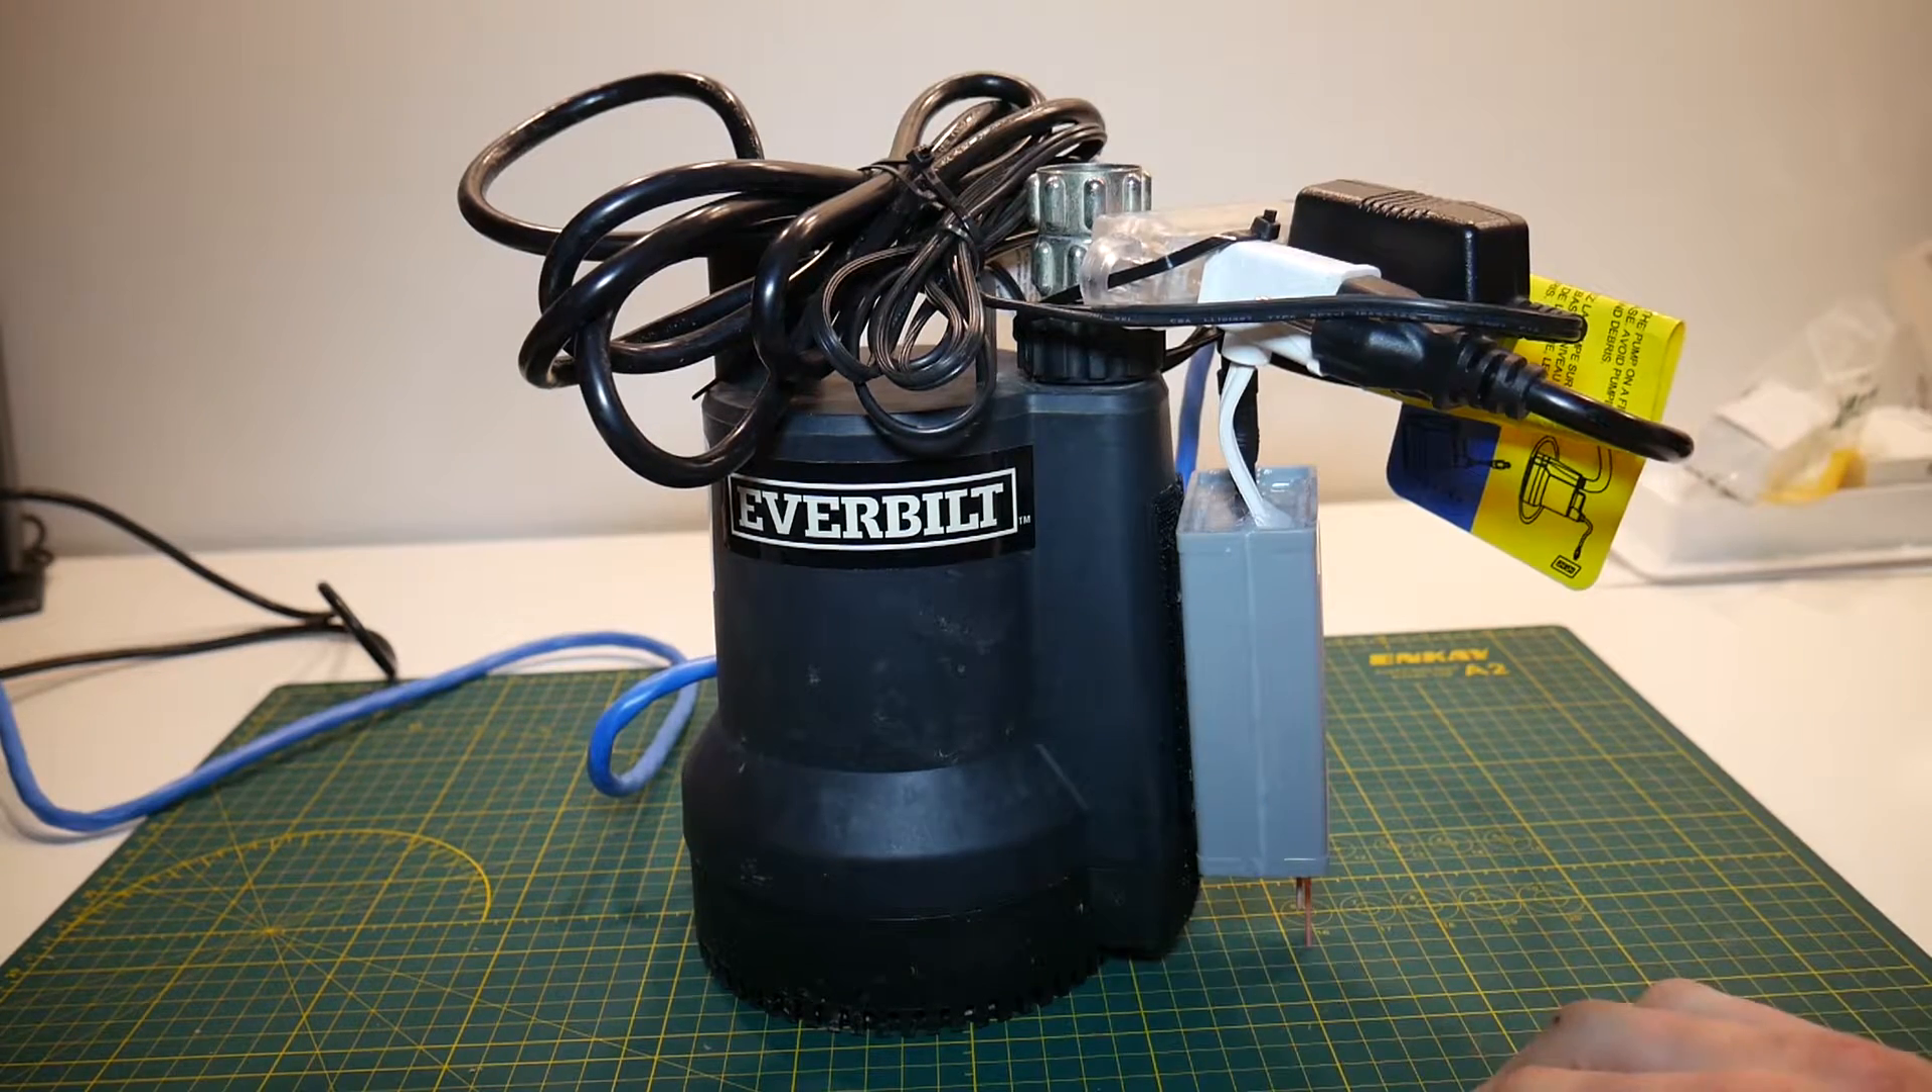All of the wires have been zip tied up to the handle away from the ground where any sort of water might be sitting.